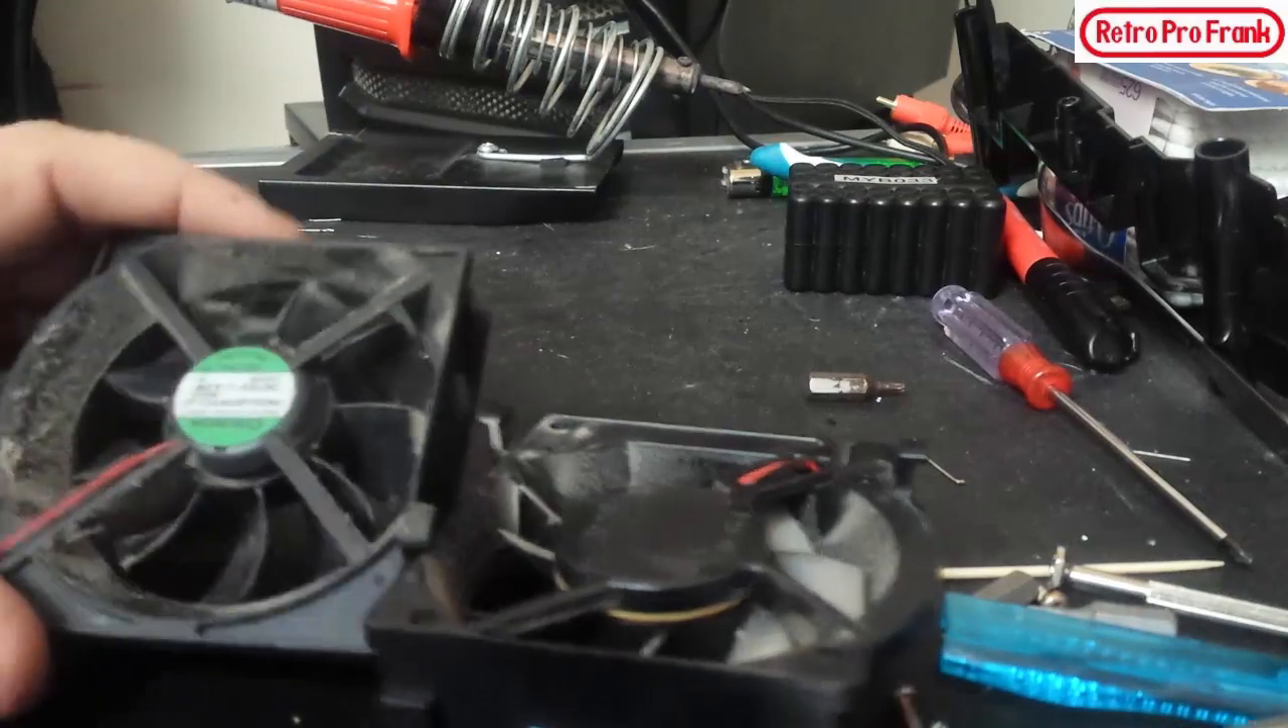Okay so I popped the fan out.